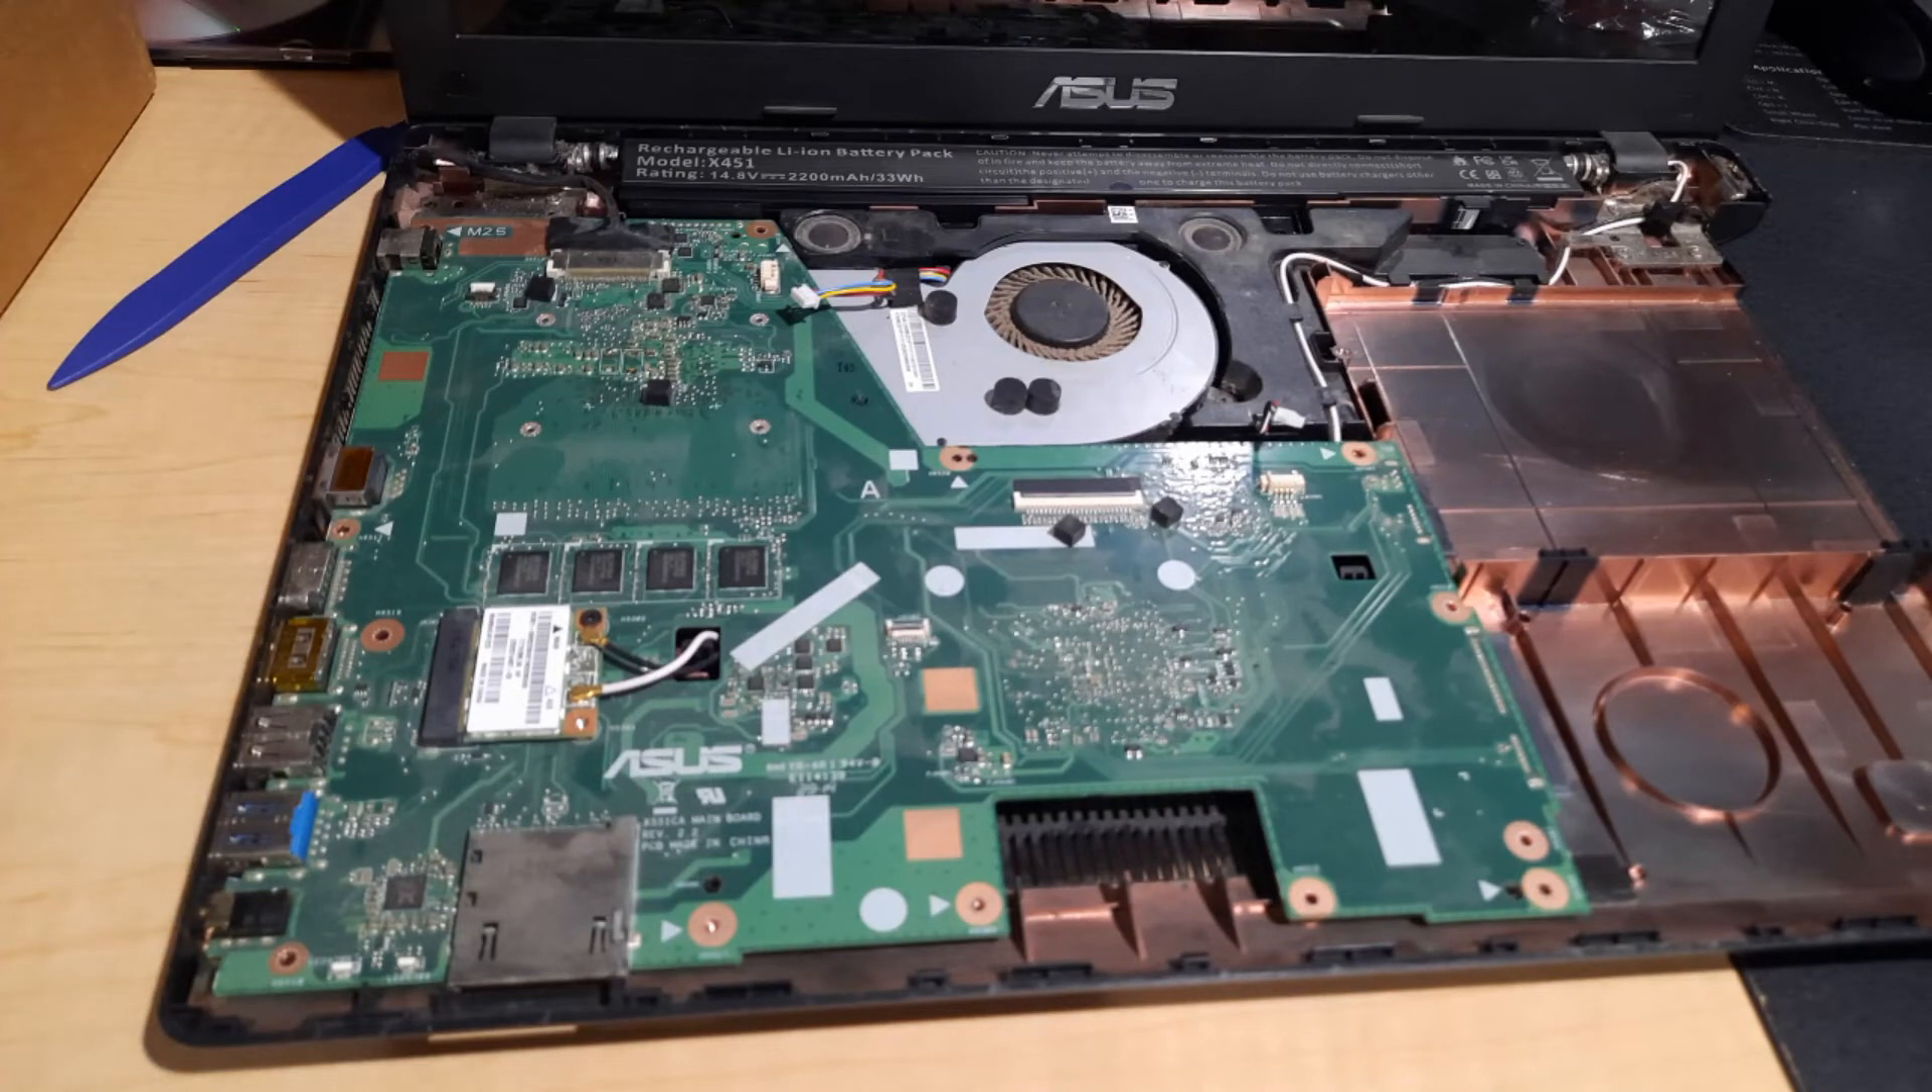I think our motherboard and battery are set in place.